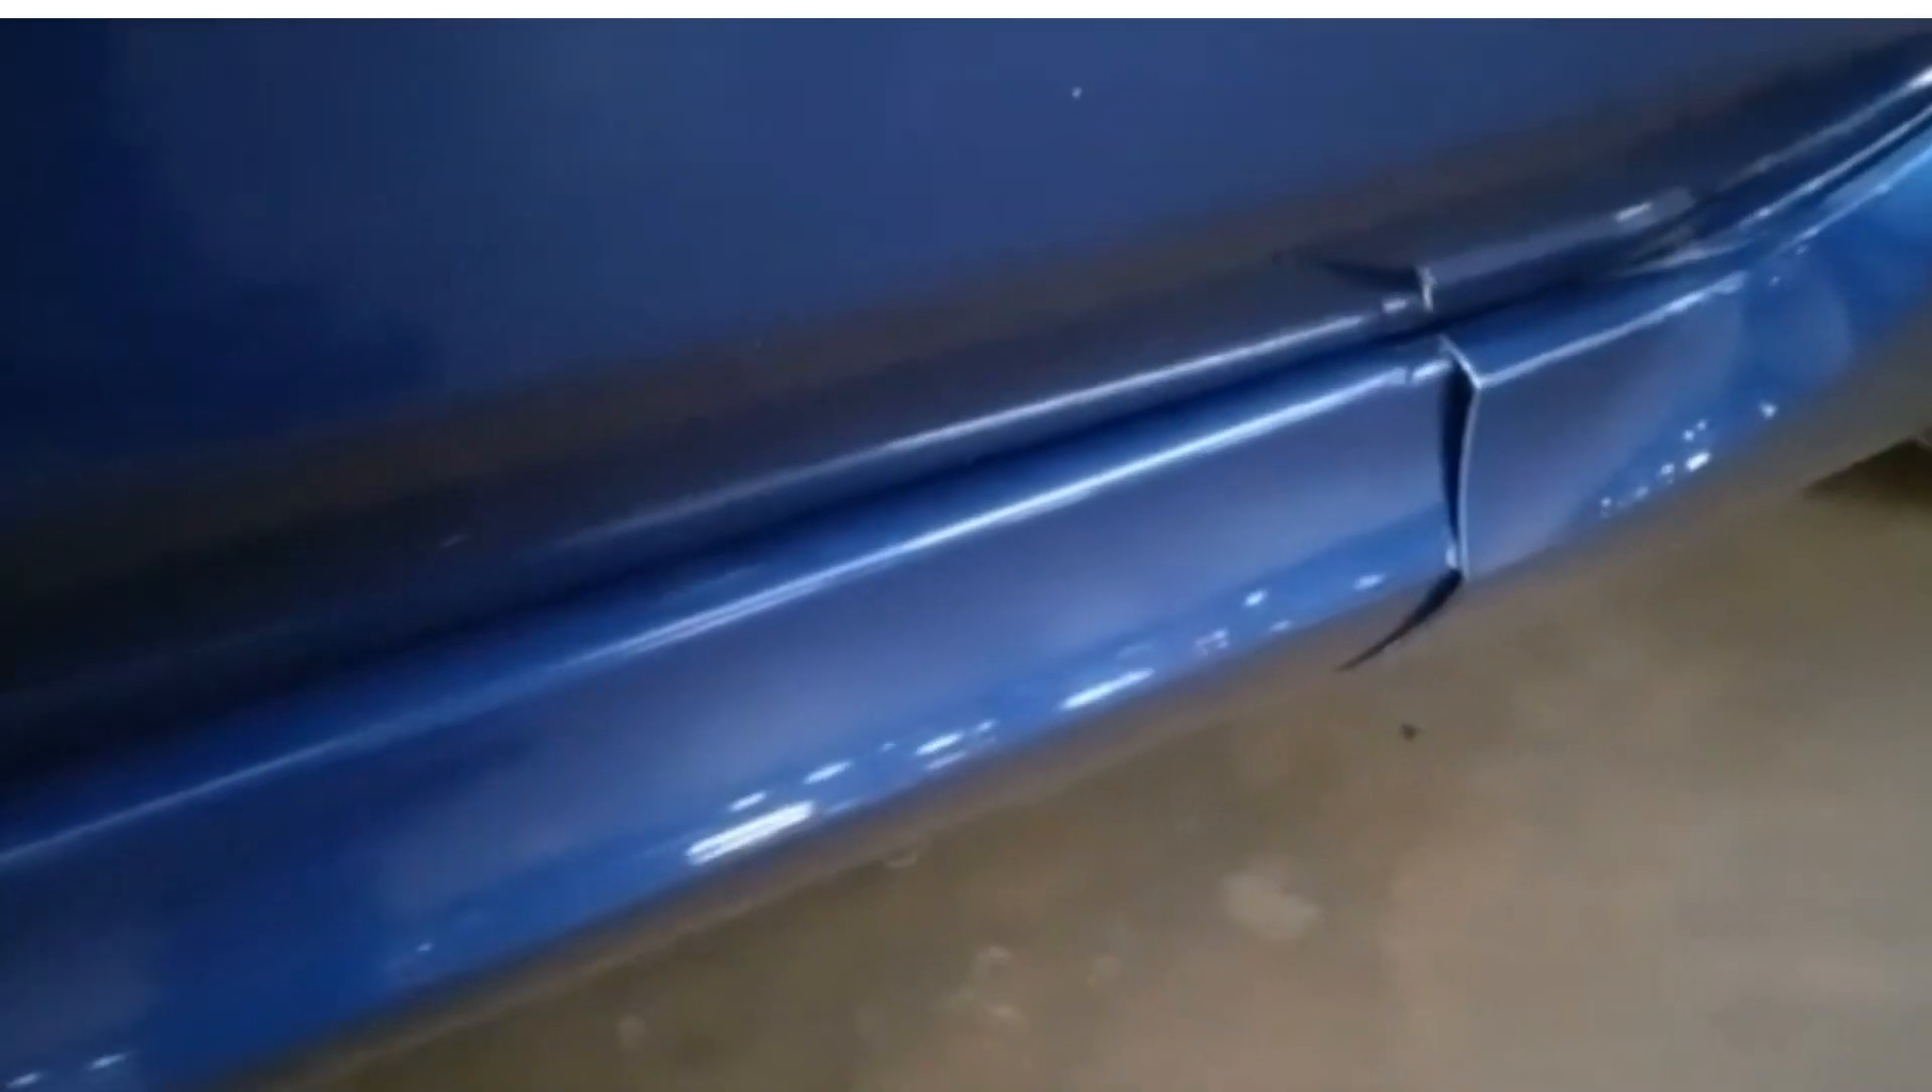Here's the seal as well You can see here it's Misaligned.